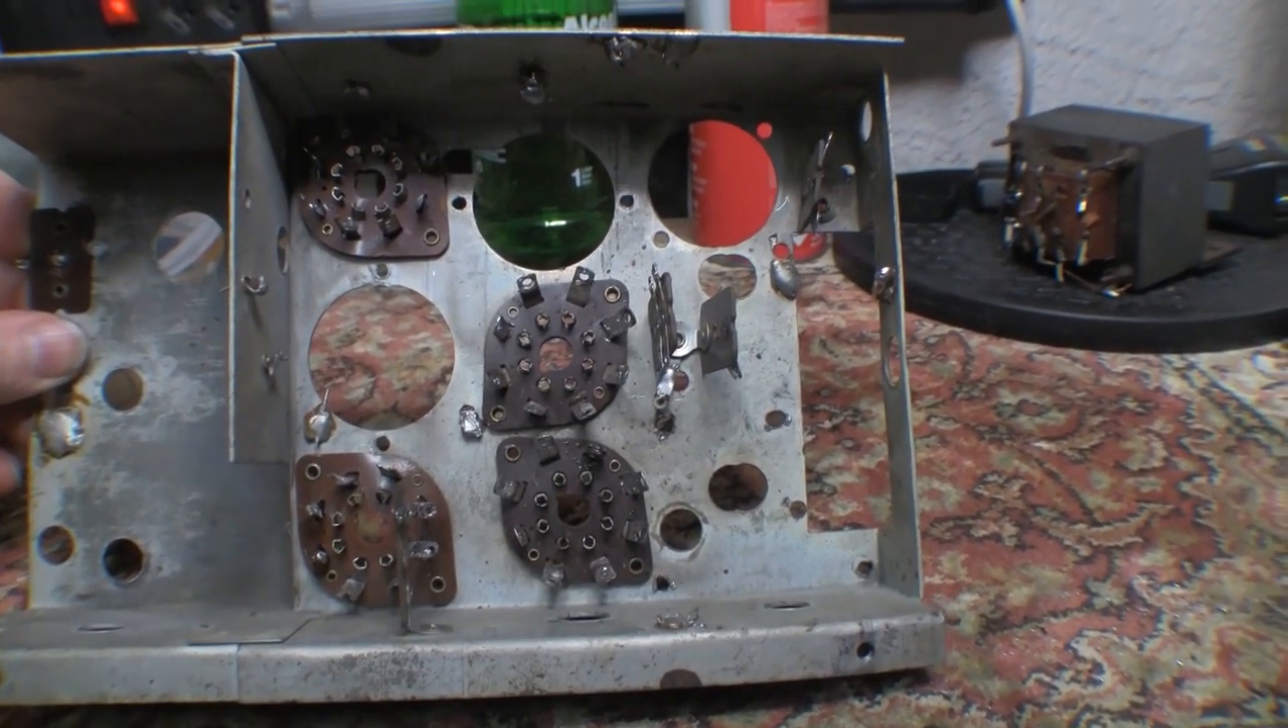Okay at this point chassis is pretty much stripped down all the components are removed and so the only decision now is do I drill off the valve tube sockets off the chassis or not.